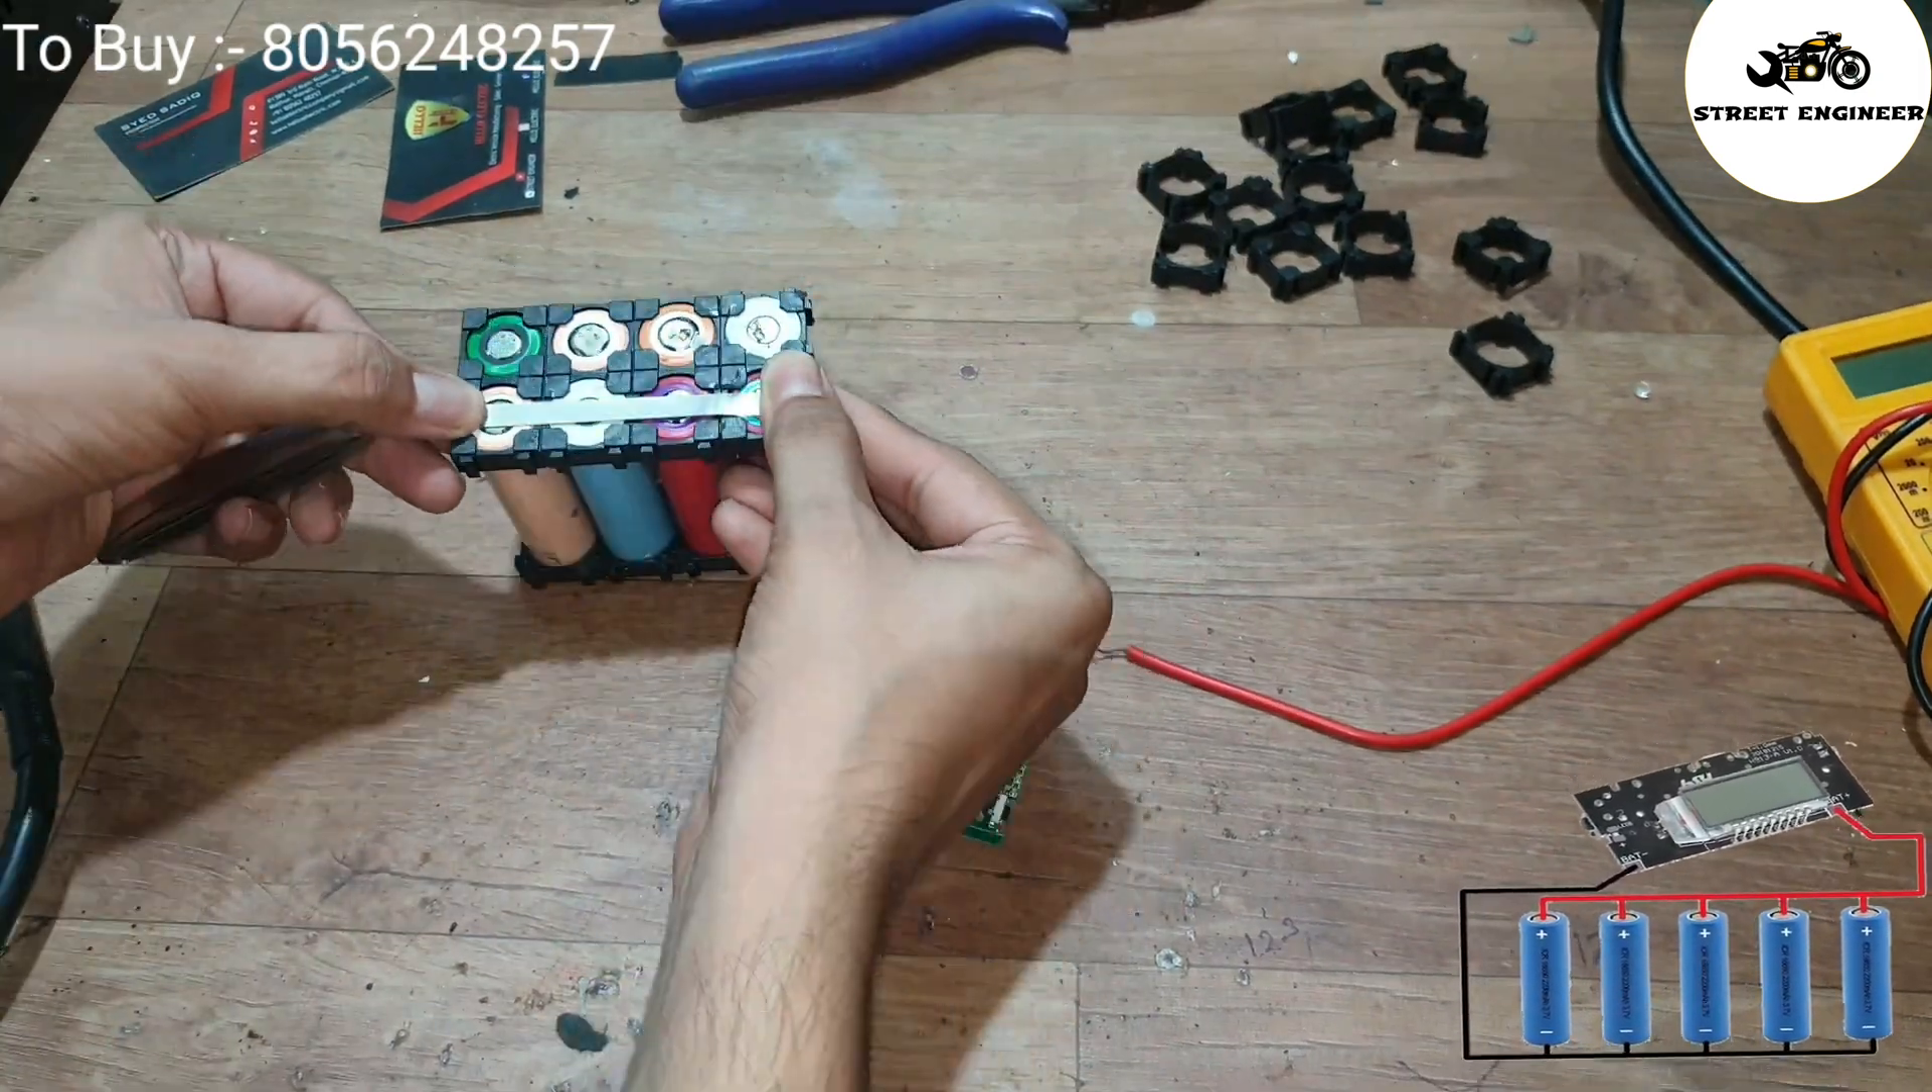So guys here is our battery pack. Still we didn't complete a connection.